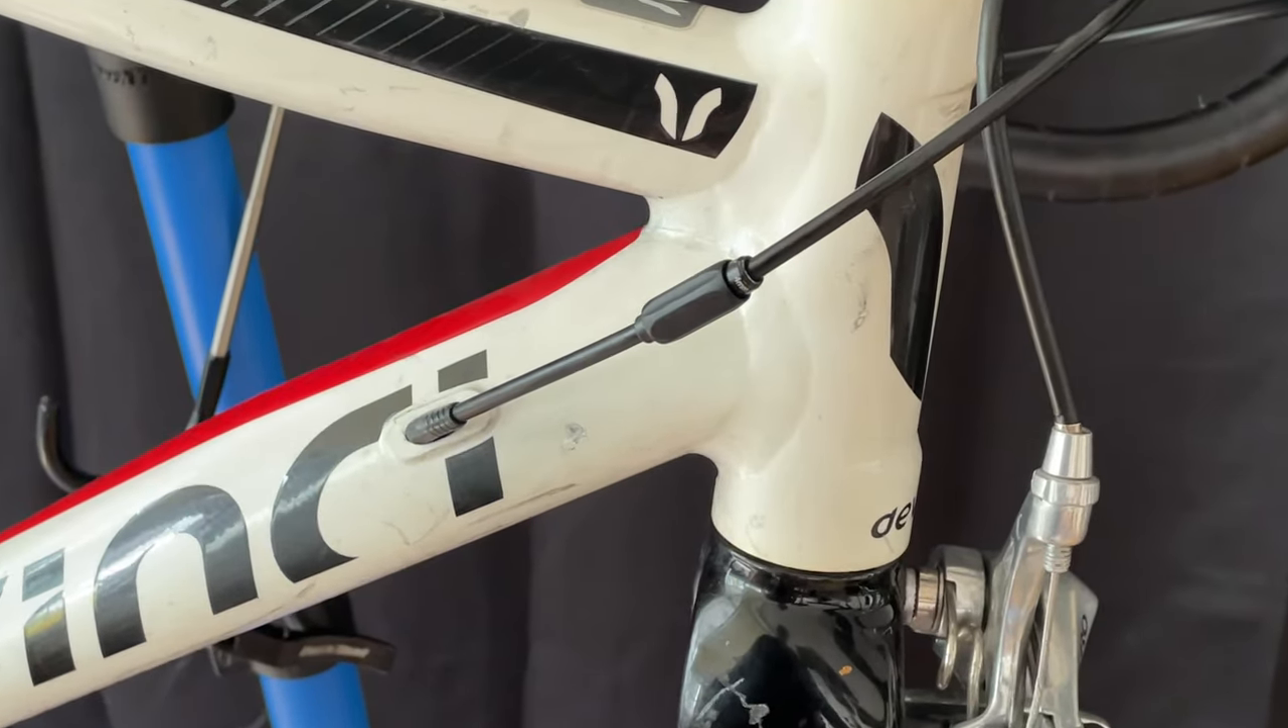The barrel adjuster just fits right onto the housing.